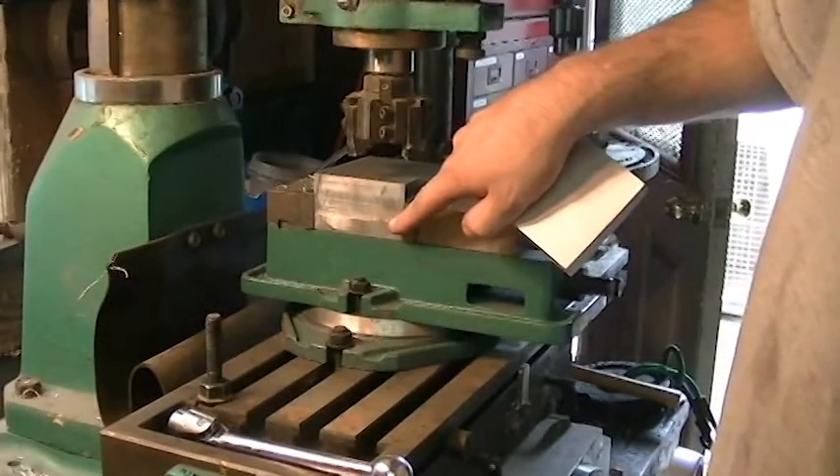I've got the piece set up back in the vise.